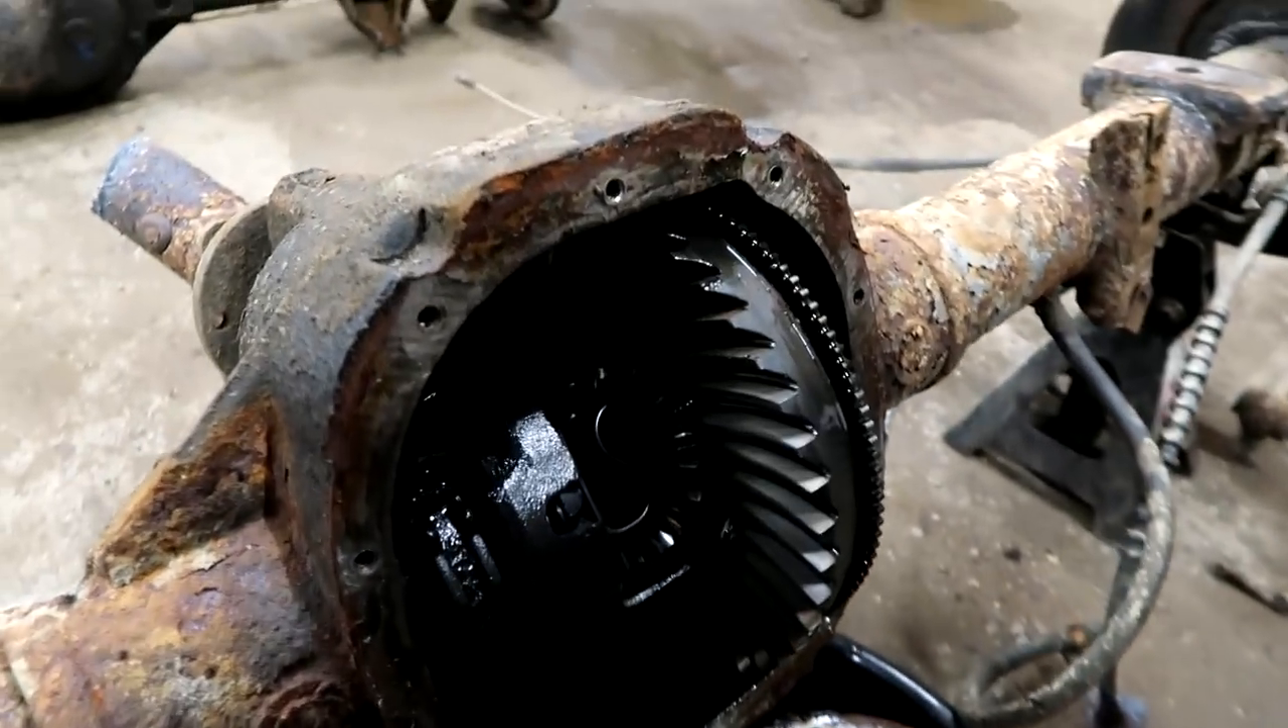I took the diff cover off and this is what the gears look like.